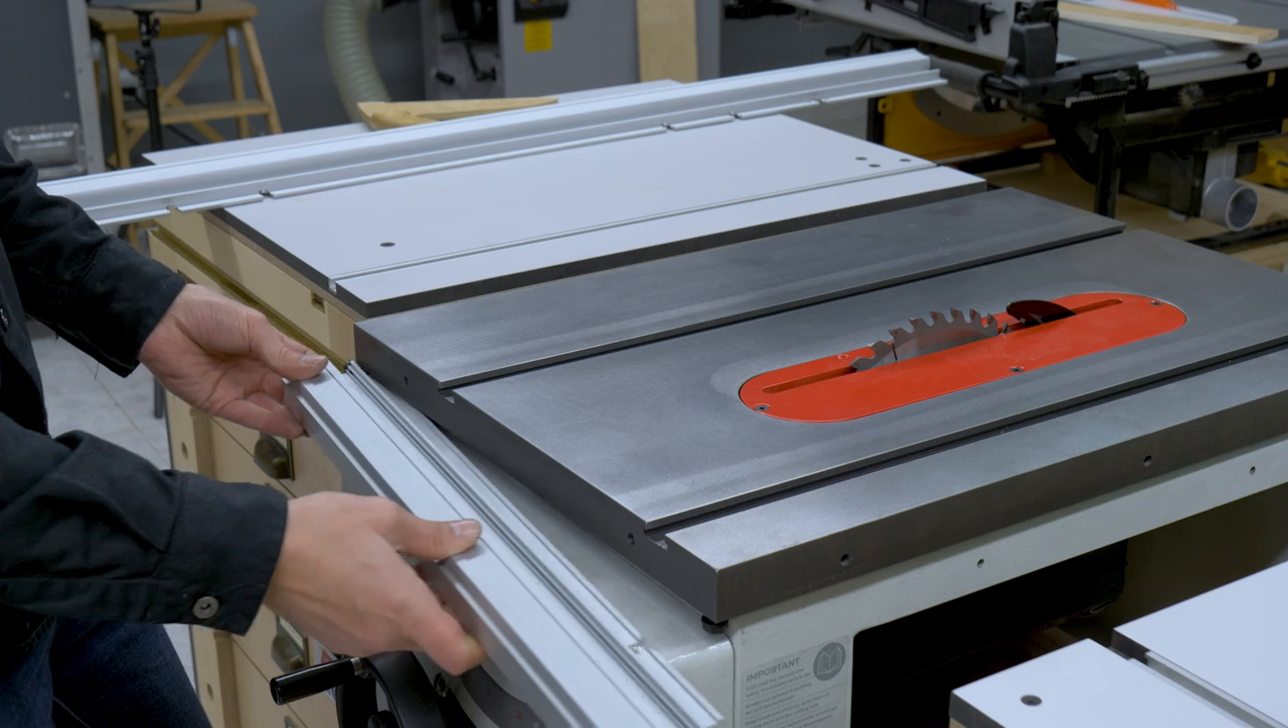With the help of another person, I've put the saw in its emplacement.